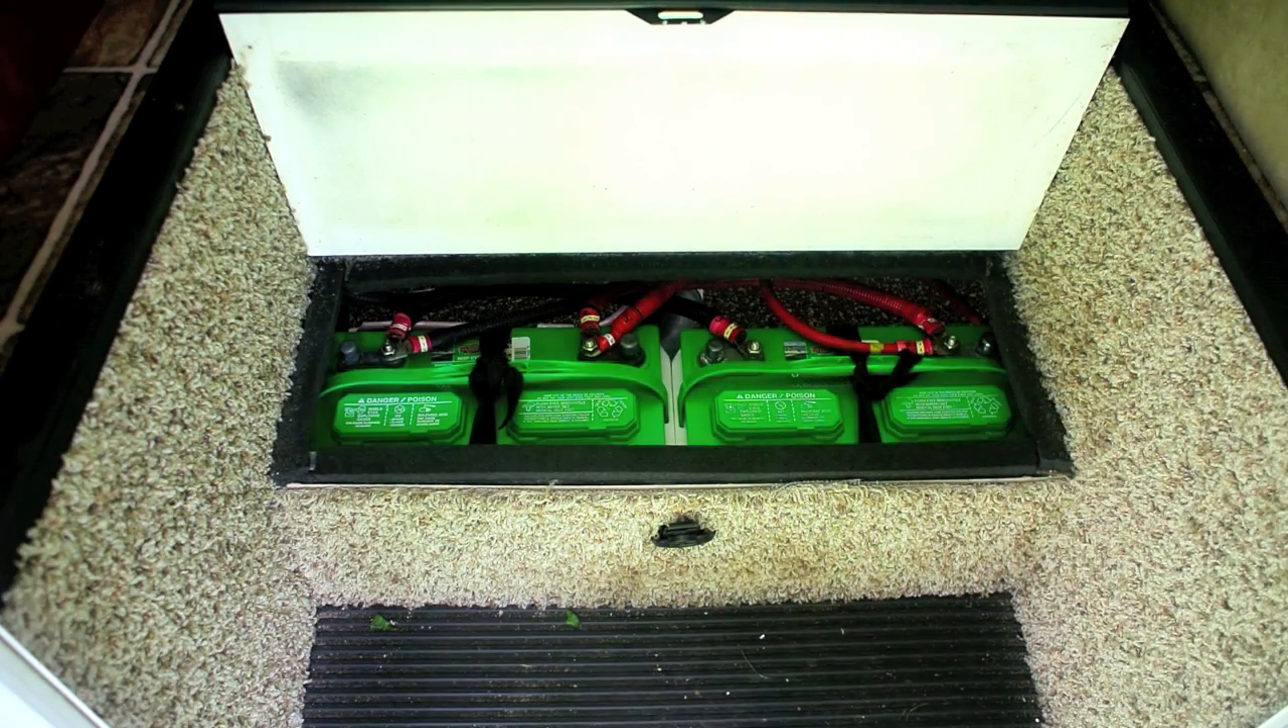Okay, I've got all the batteries connected and I double checked them.